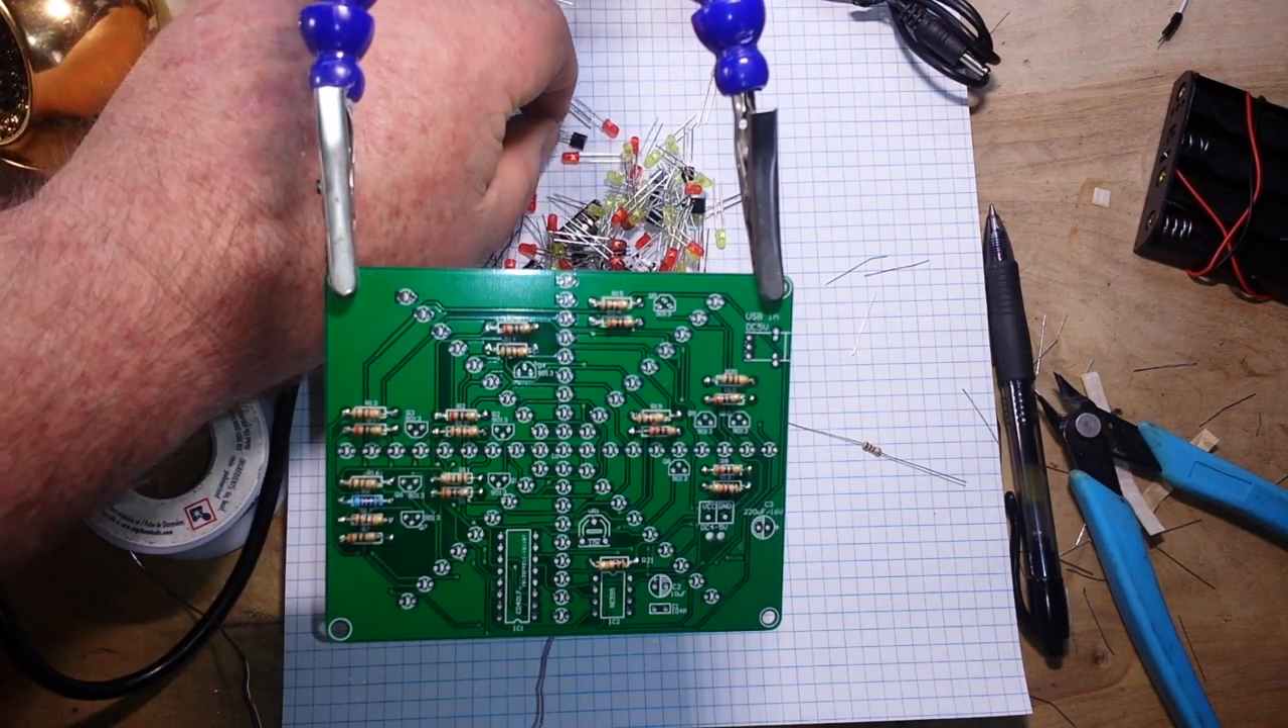So, we've got our resistors in.